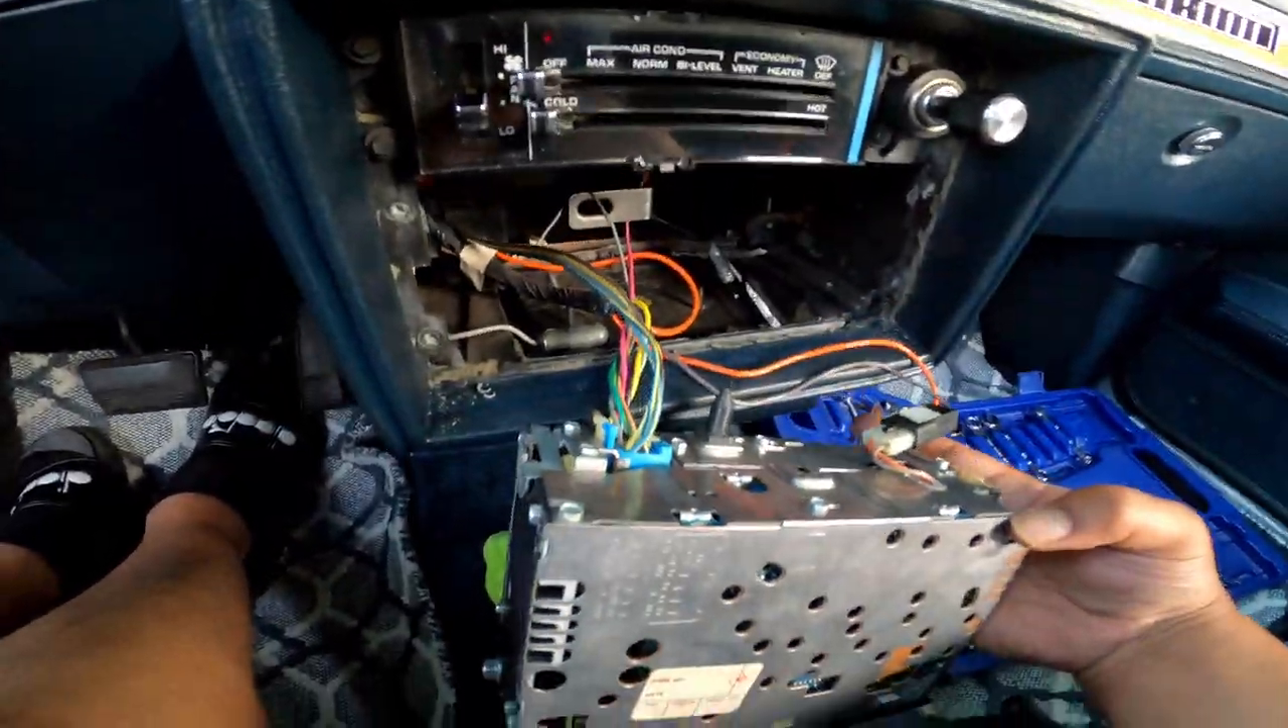But as you all can see, I got the radio out, man.